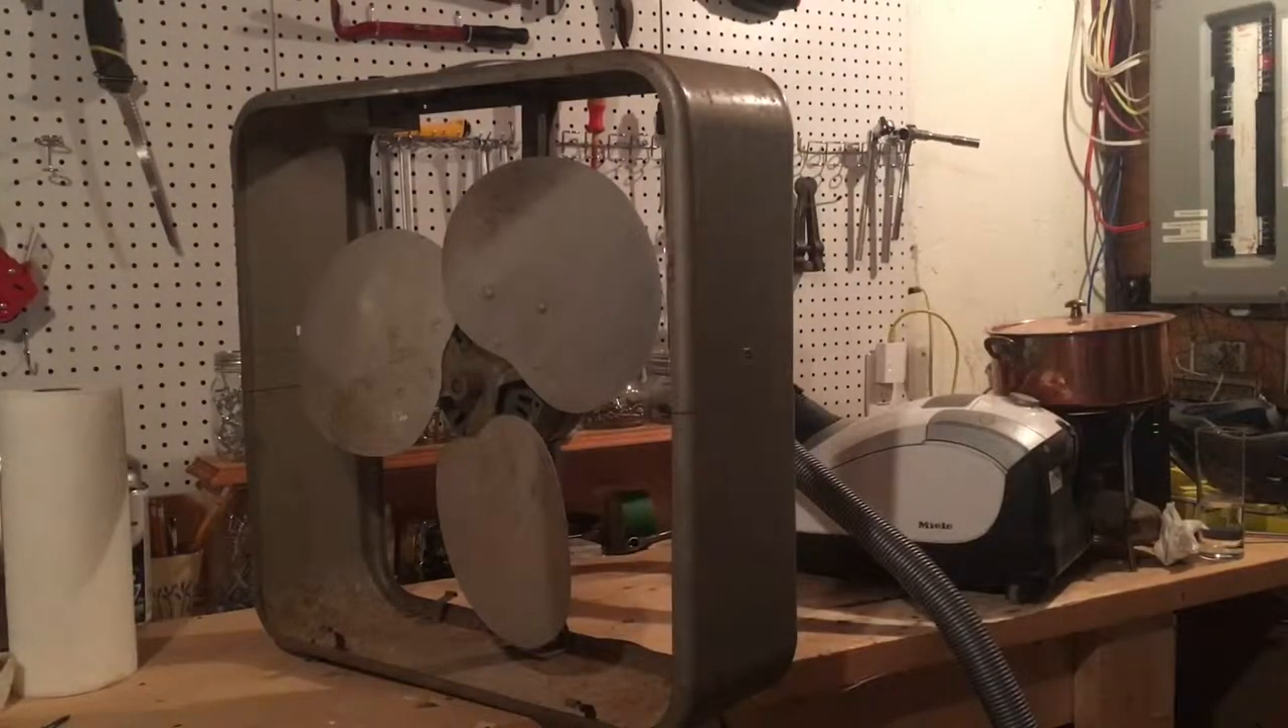The second grille removed I can continue vacuuming out all the motor bay and everything.